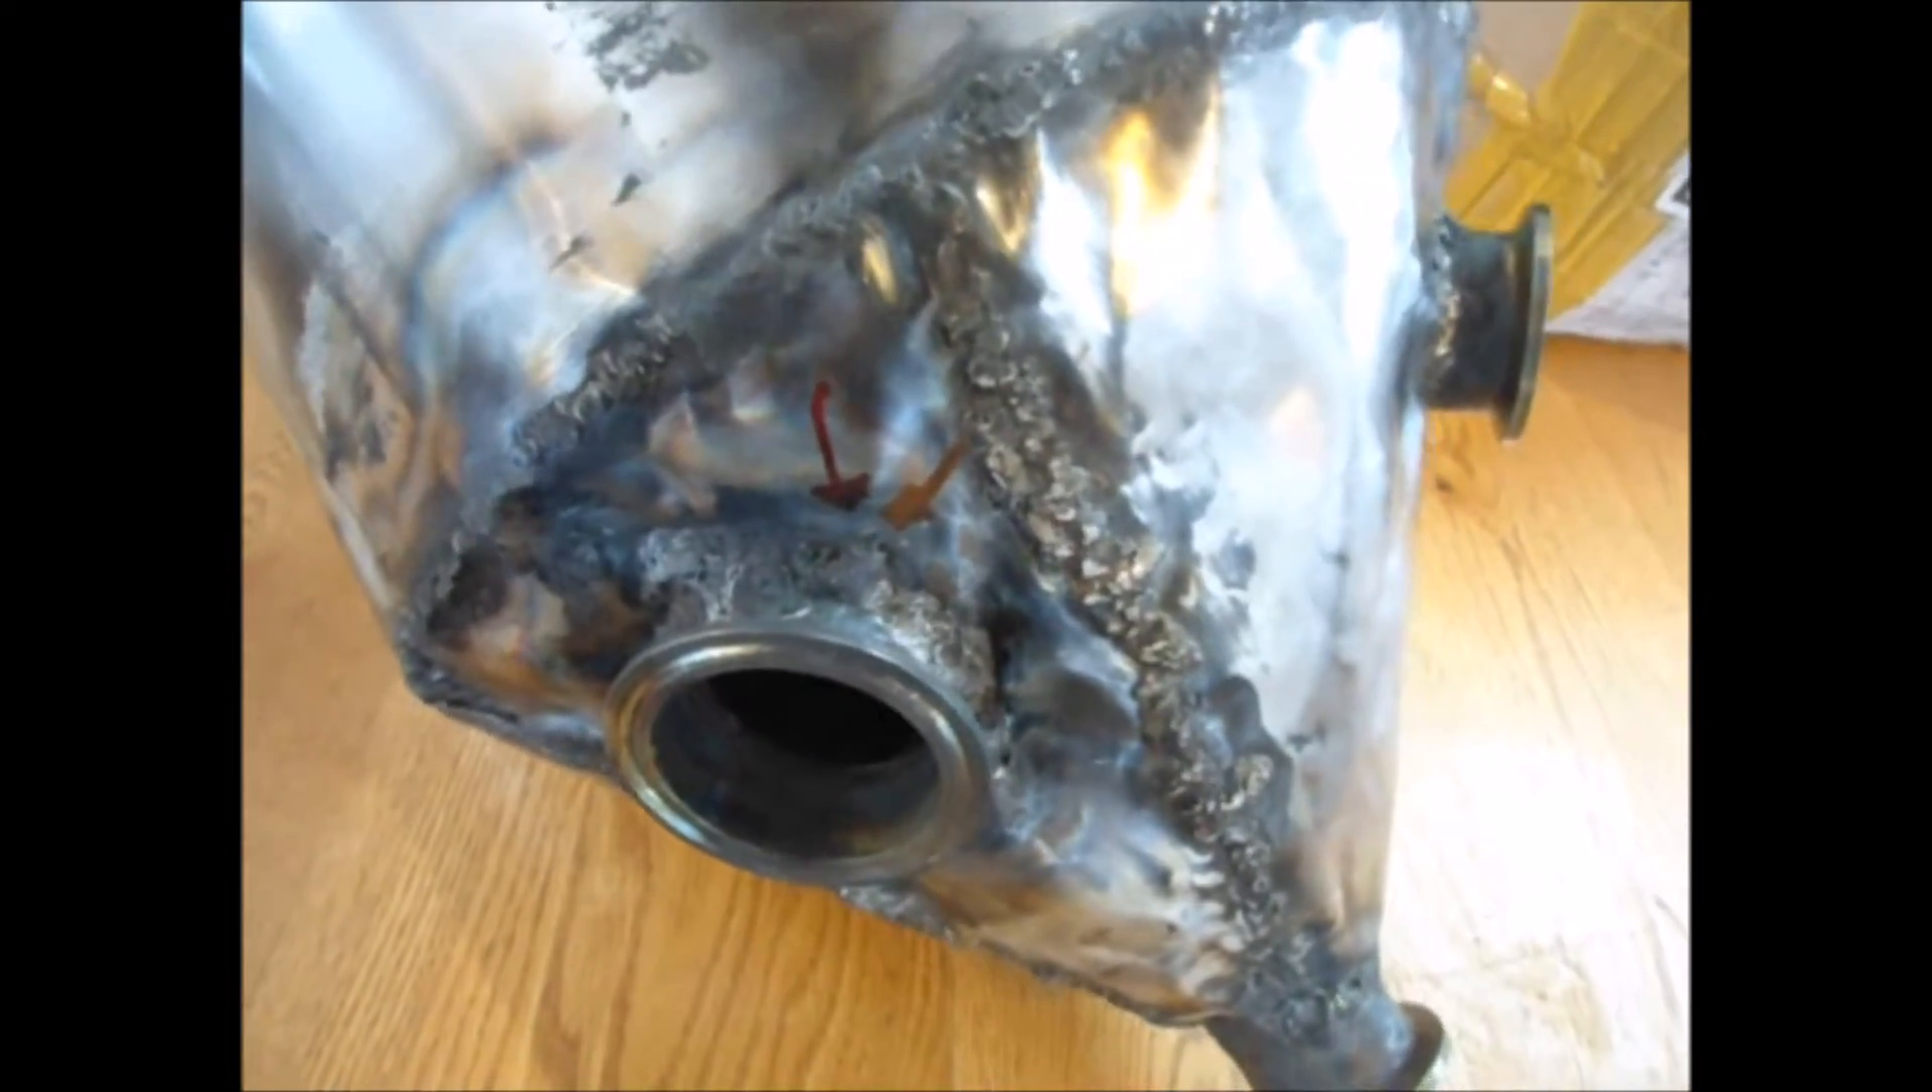We've got our tri clamps all welded in place including the two-inch one for the soon-to-be-arriving heating element.